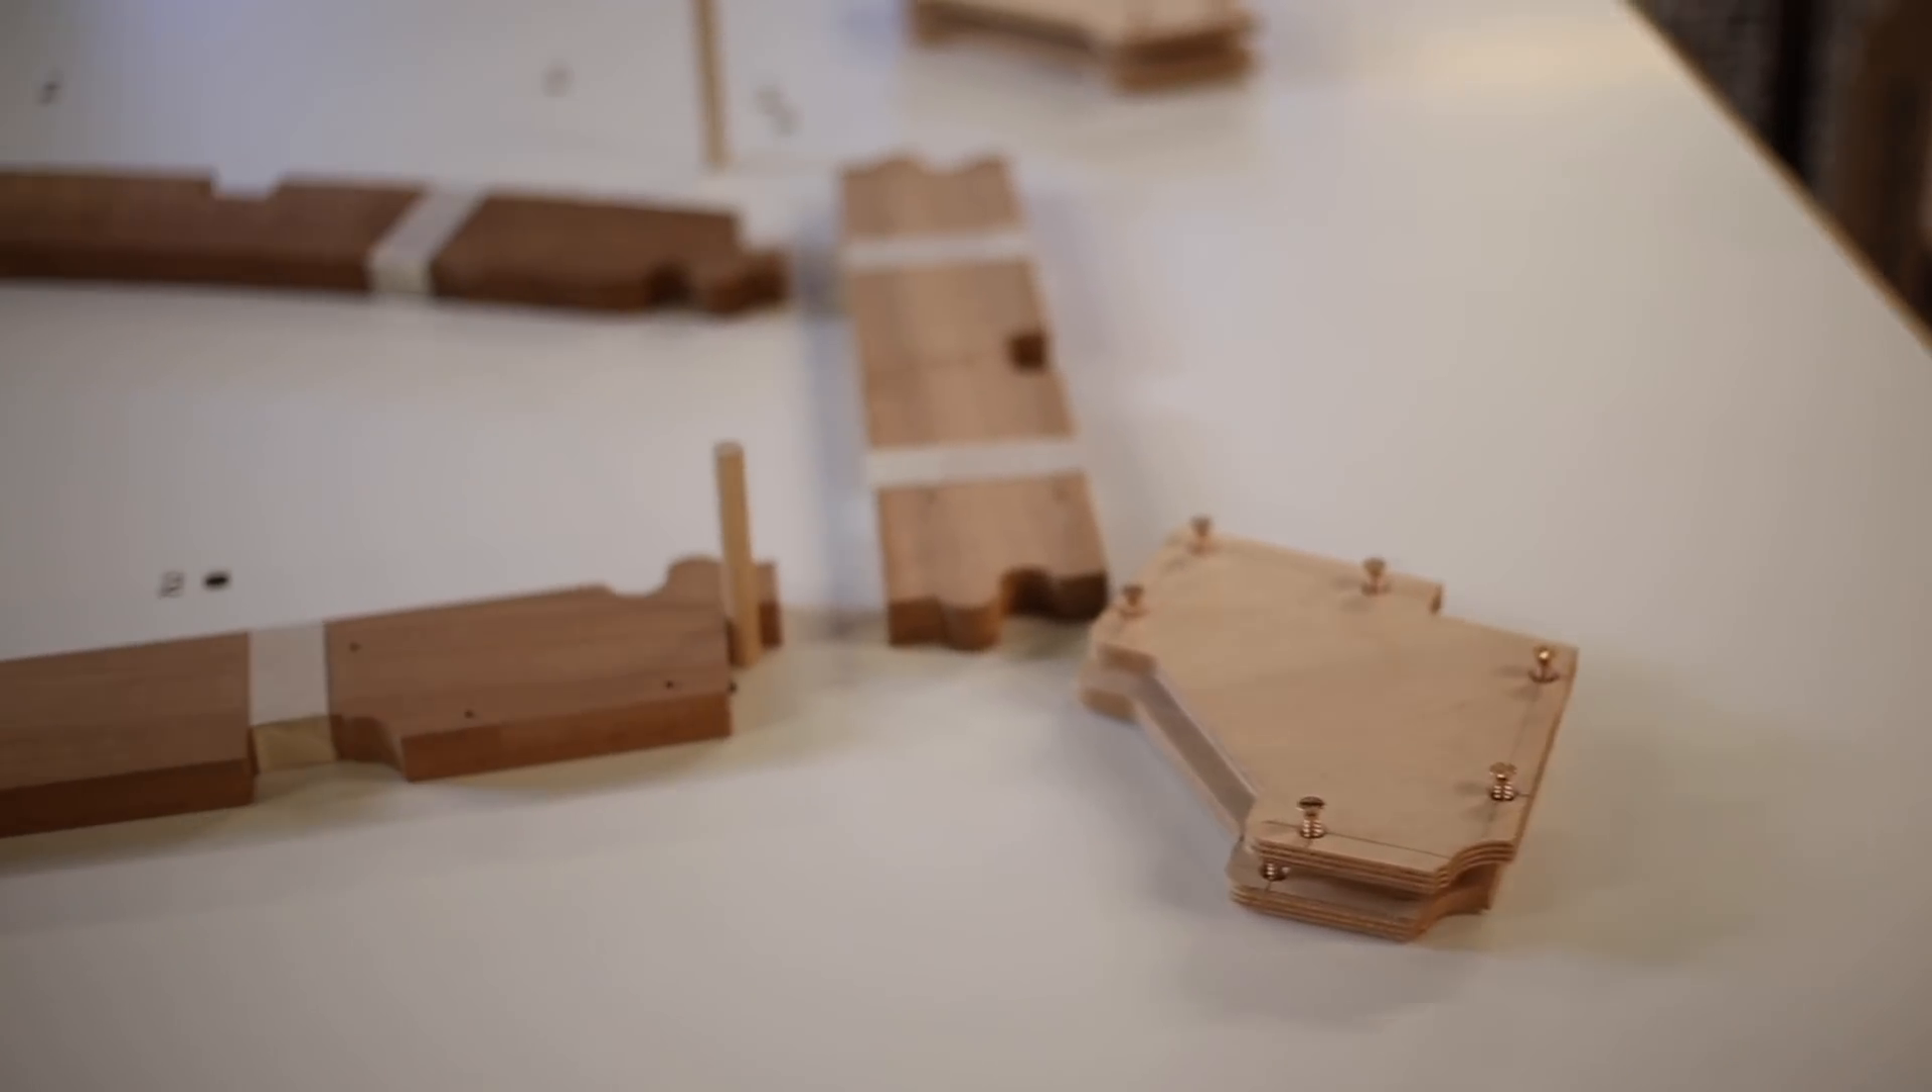You can see I've just got the gussets there with the screws just backed out in them so they're ready to go back on and they're stacked in pairs as well.